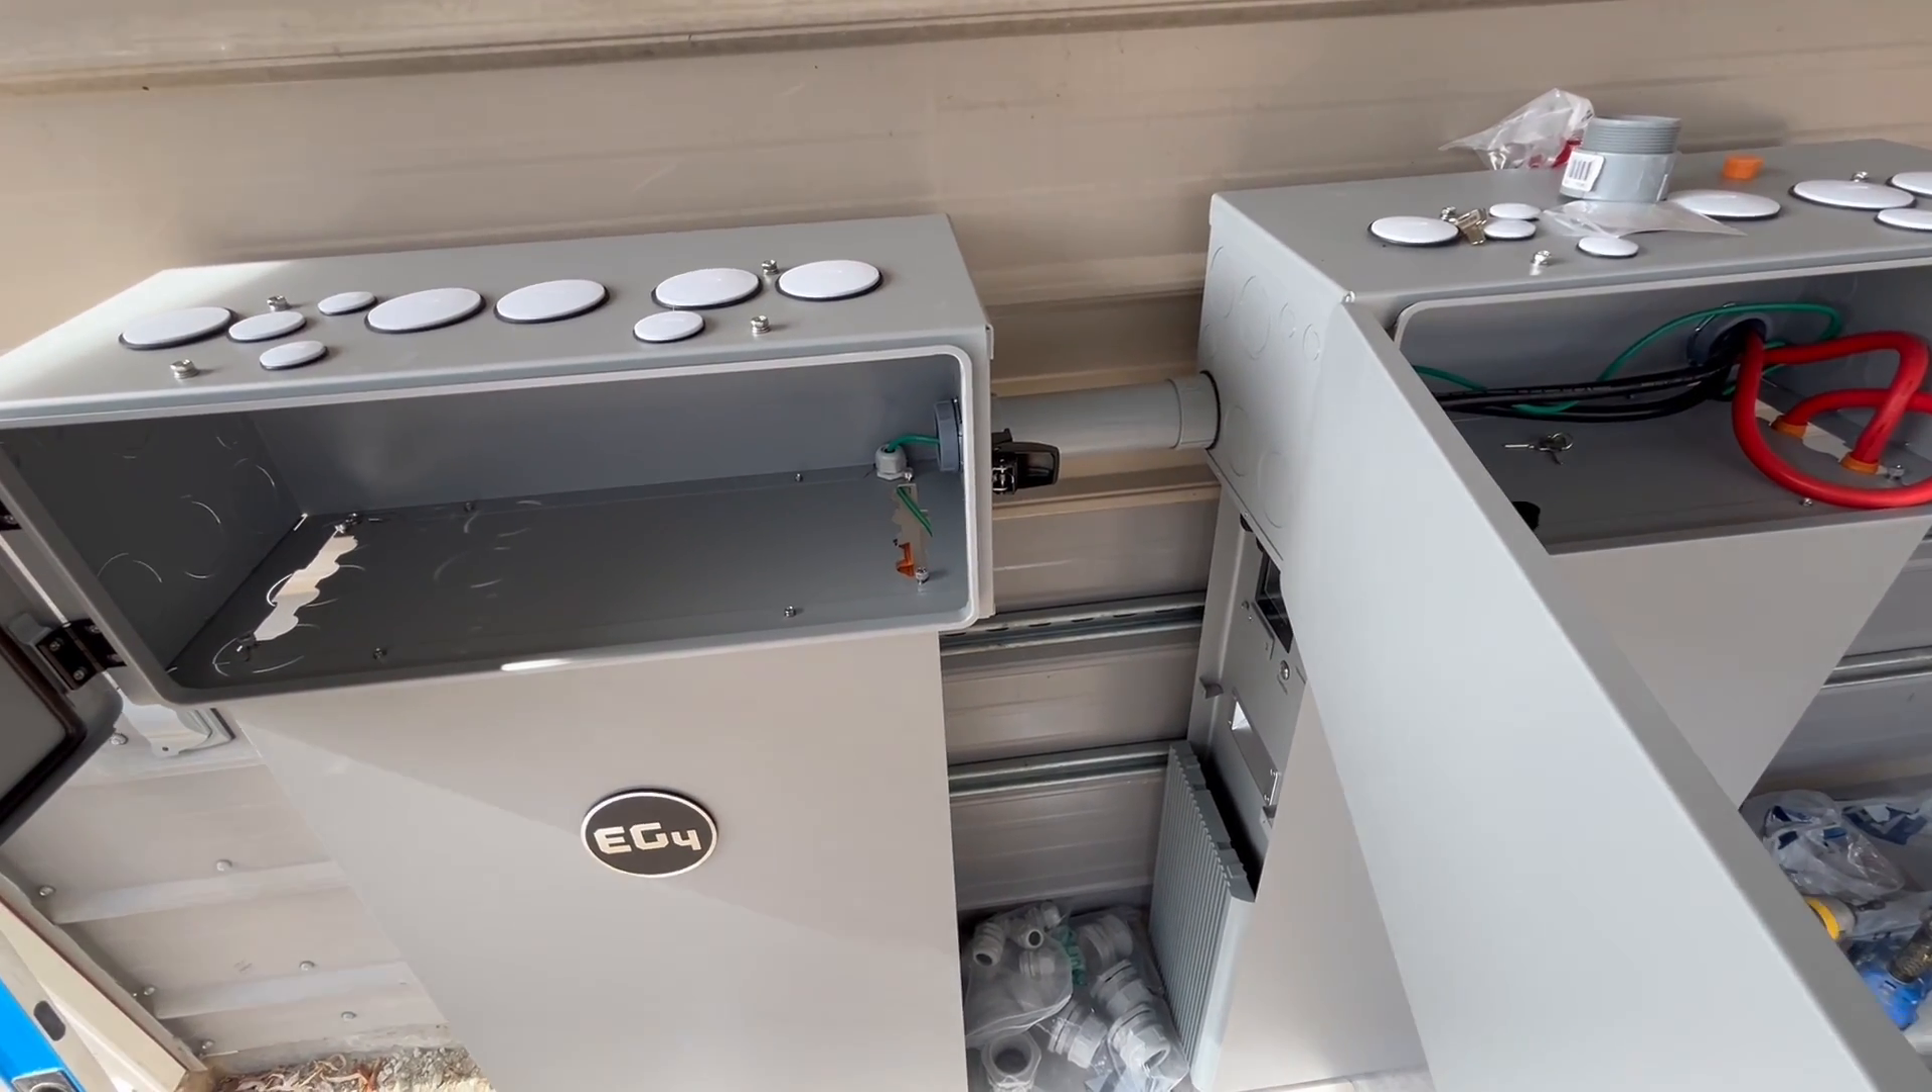I just wanted to show you here so I did get the conduit run and I've got the comms cable going in there between the batteries and that comes in the parallel kit.